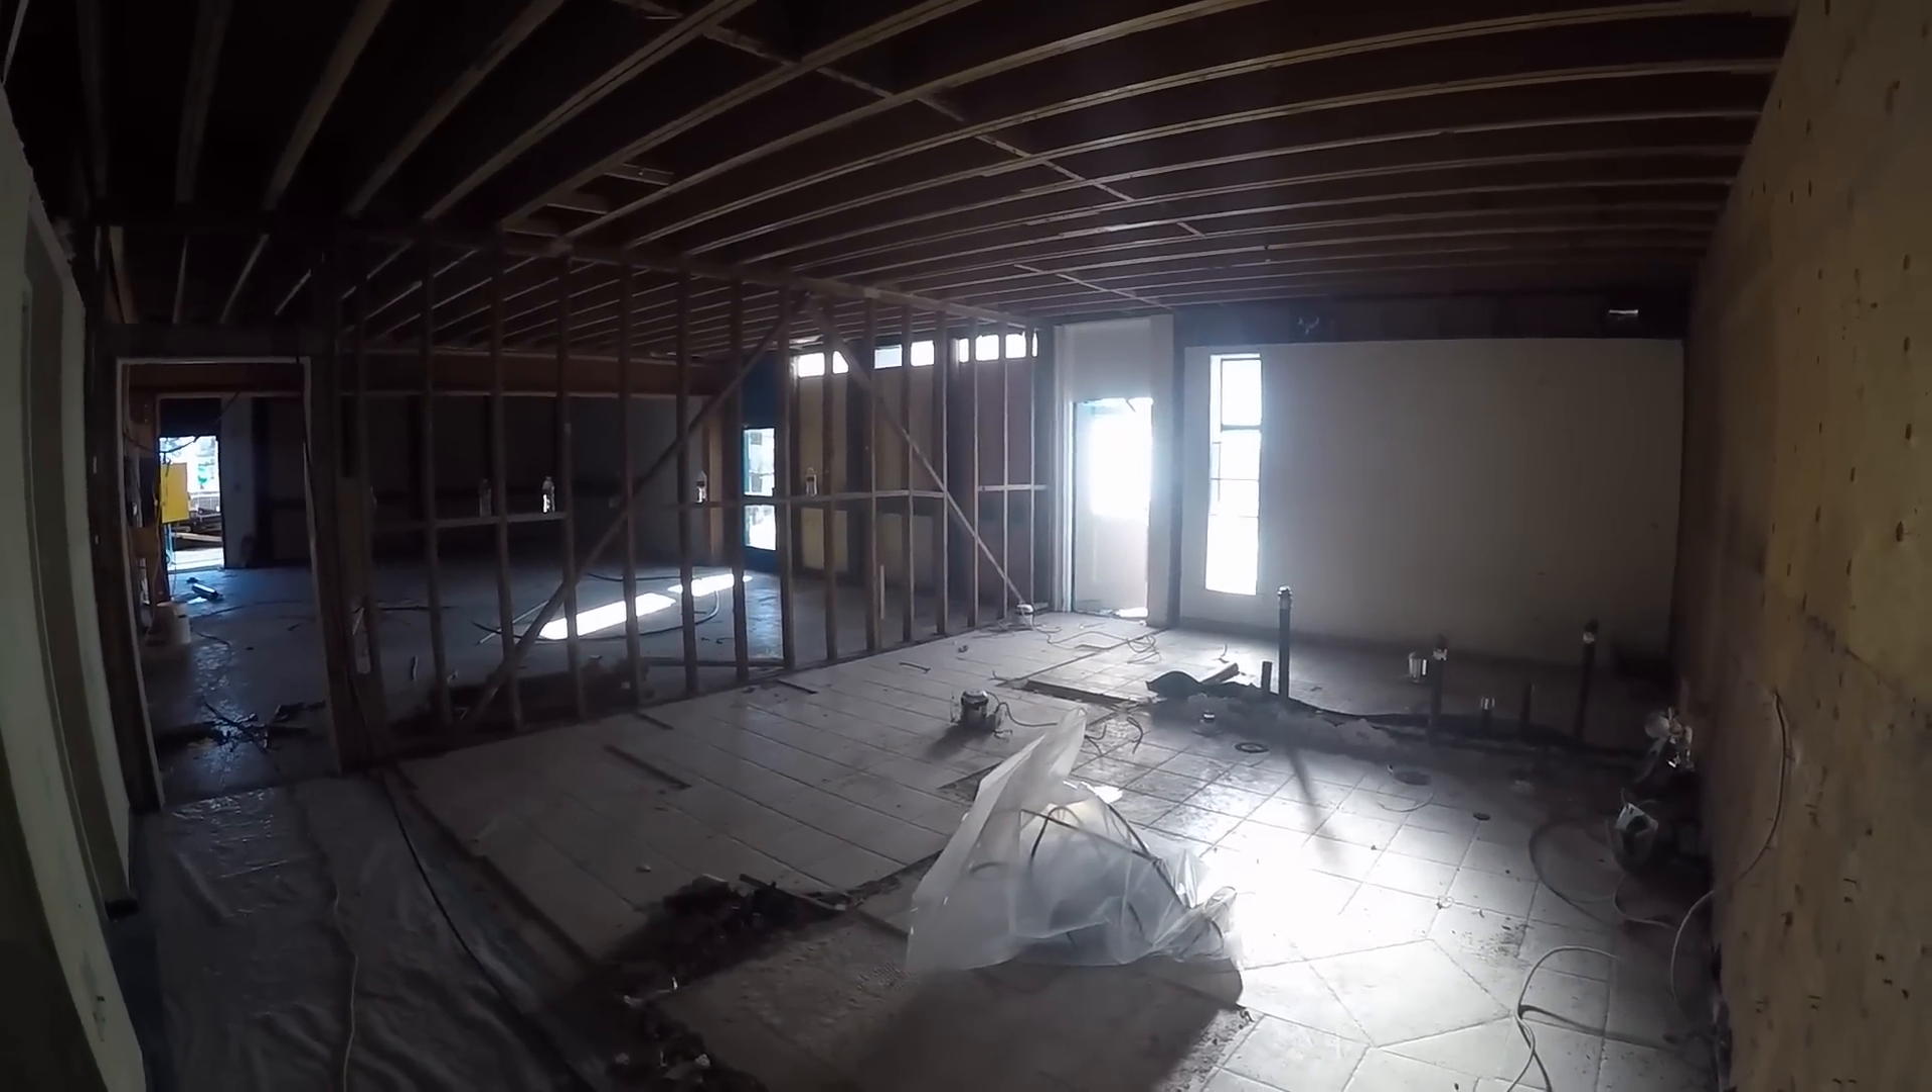So again, all the walls have been torn down. The tiles are going to get ripped up.